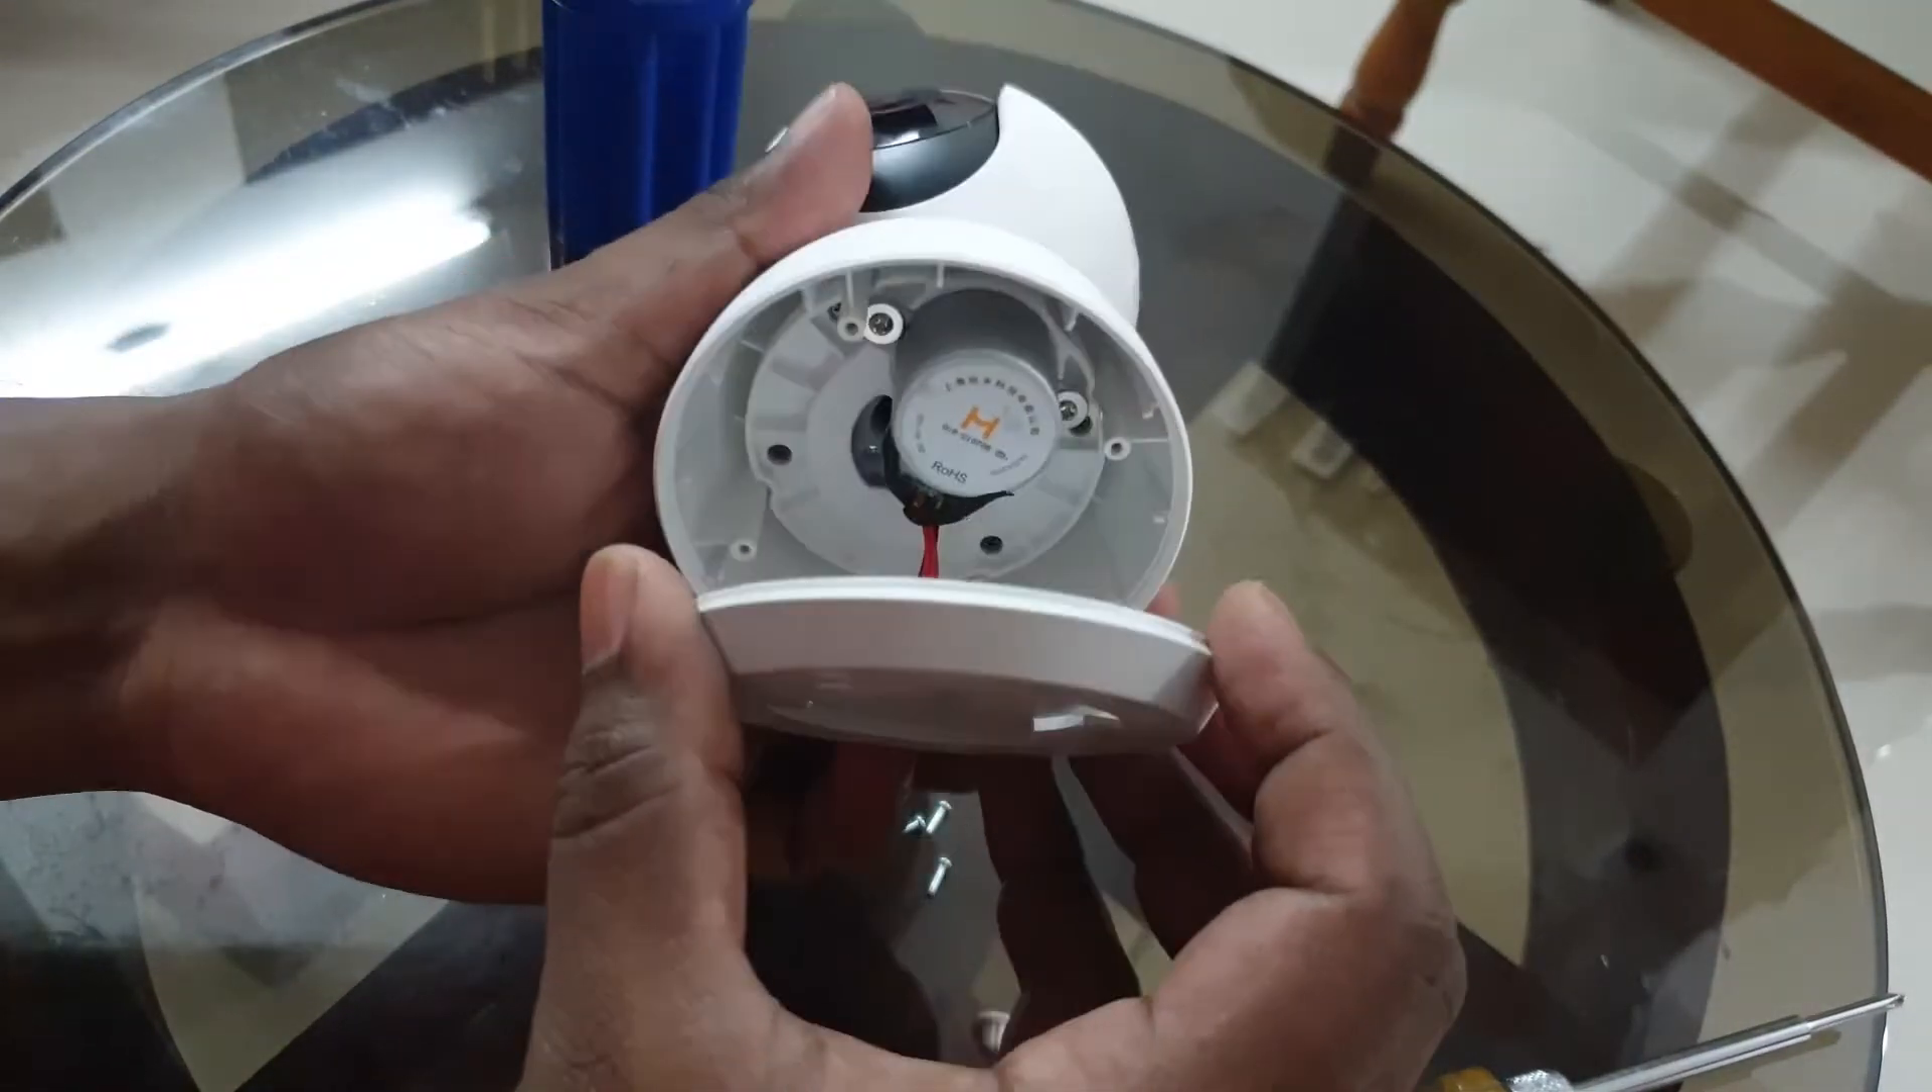So, I have removed the base plate of the security camera and you can see the connectors coming here.